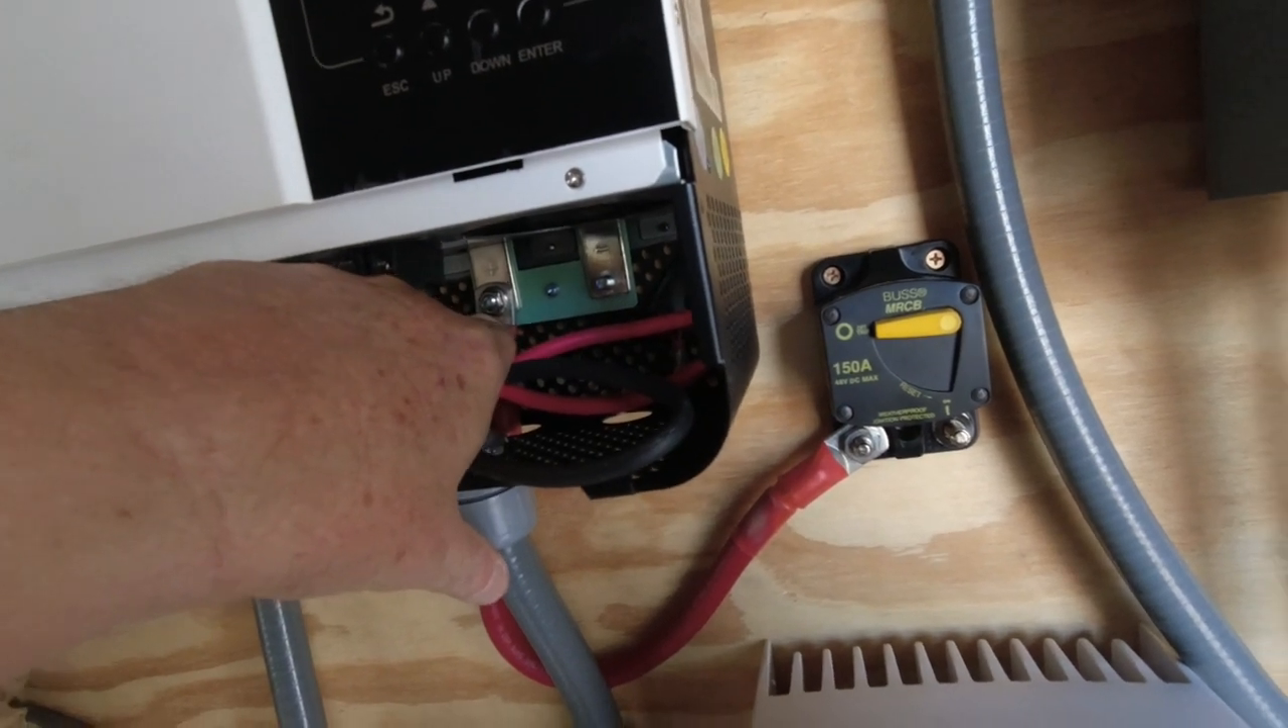All right kids we have our breaker mounted.